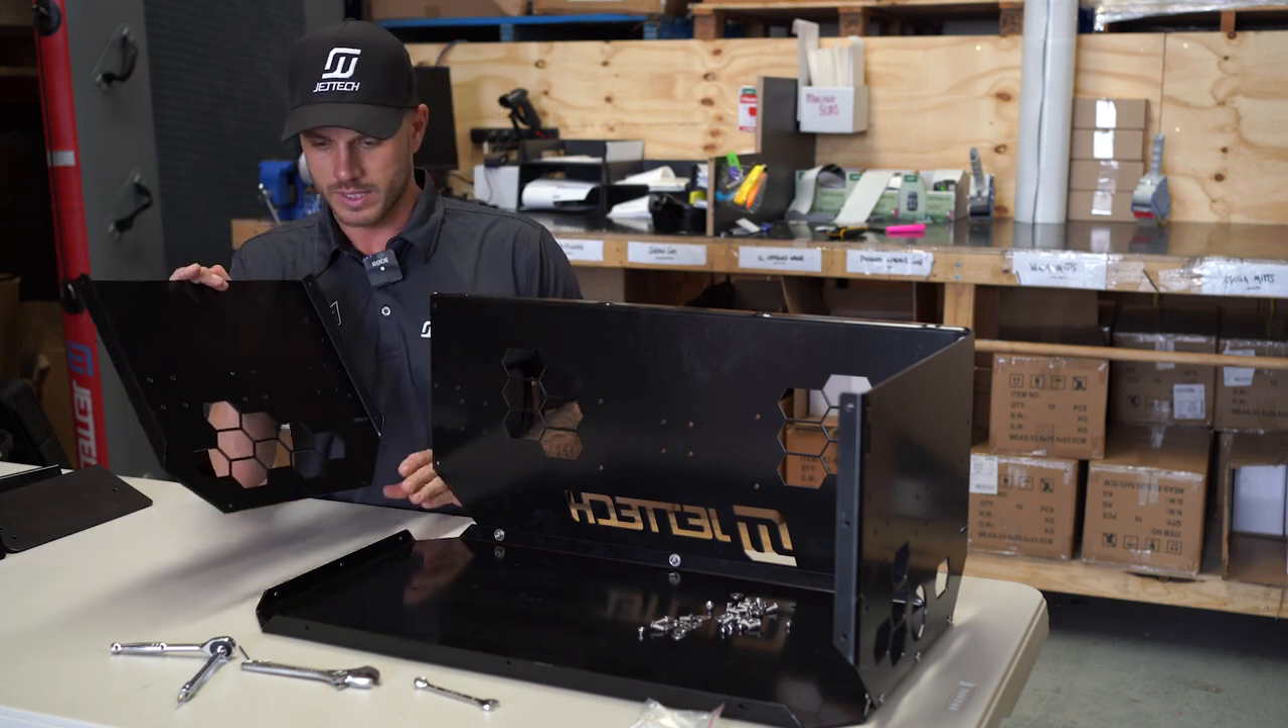So I got the back piece on.